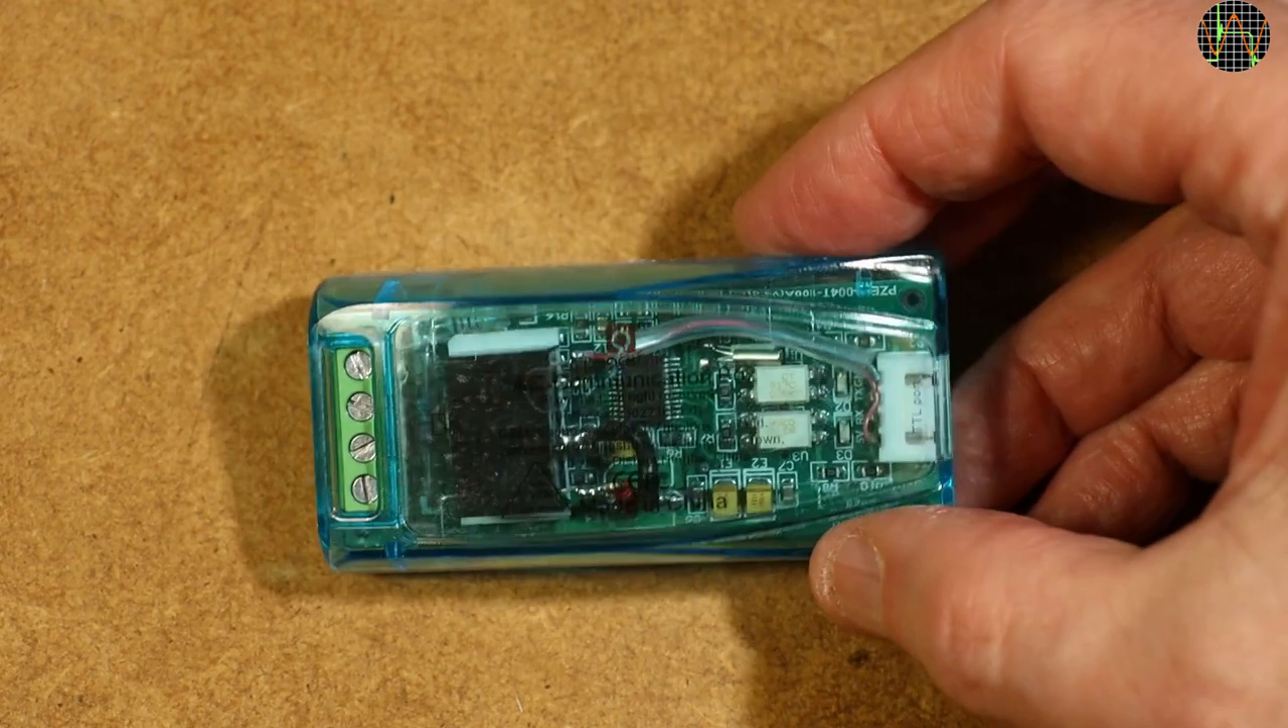So there is no problem in reusing the original case. Everything fits very neatly.